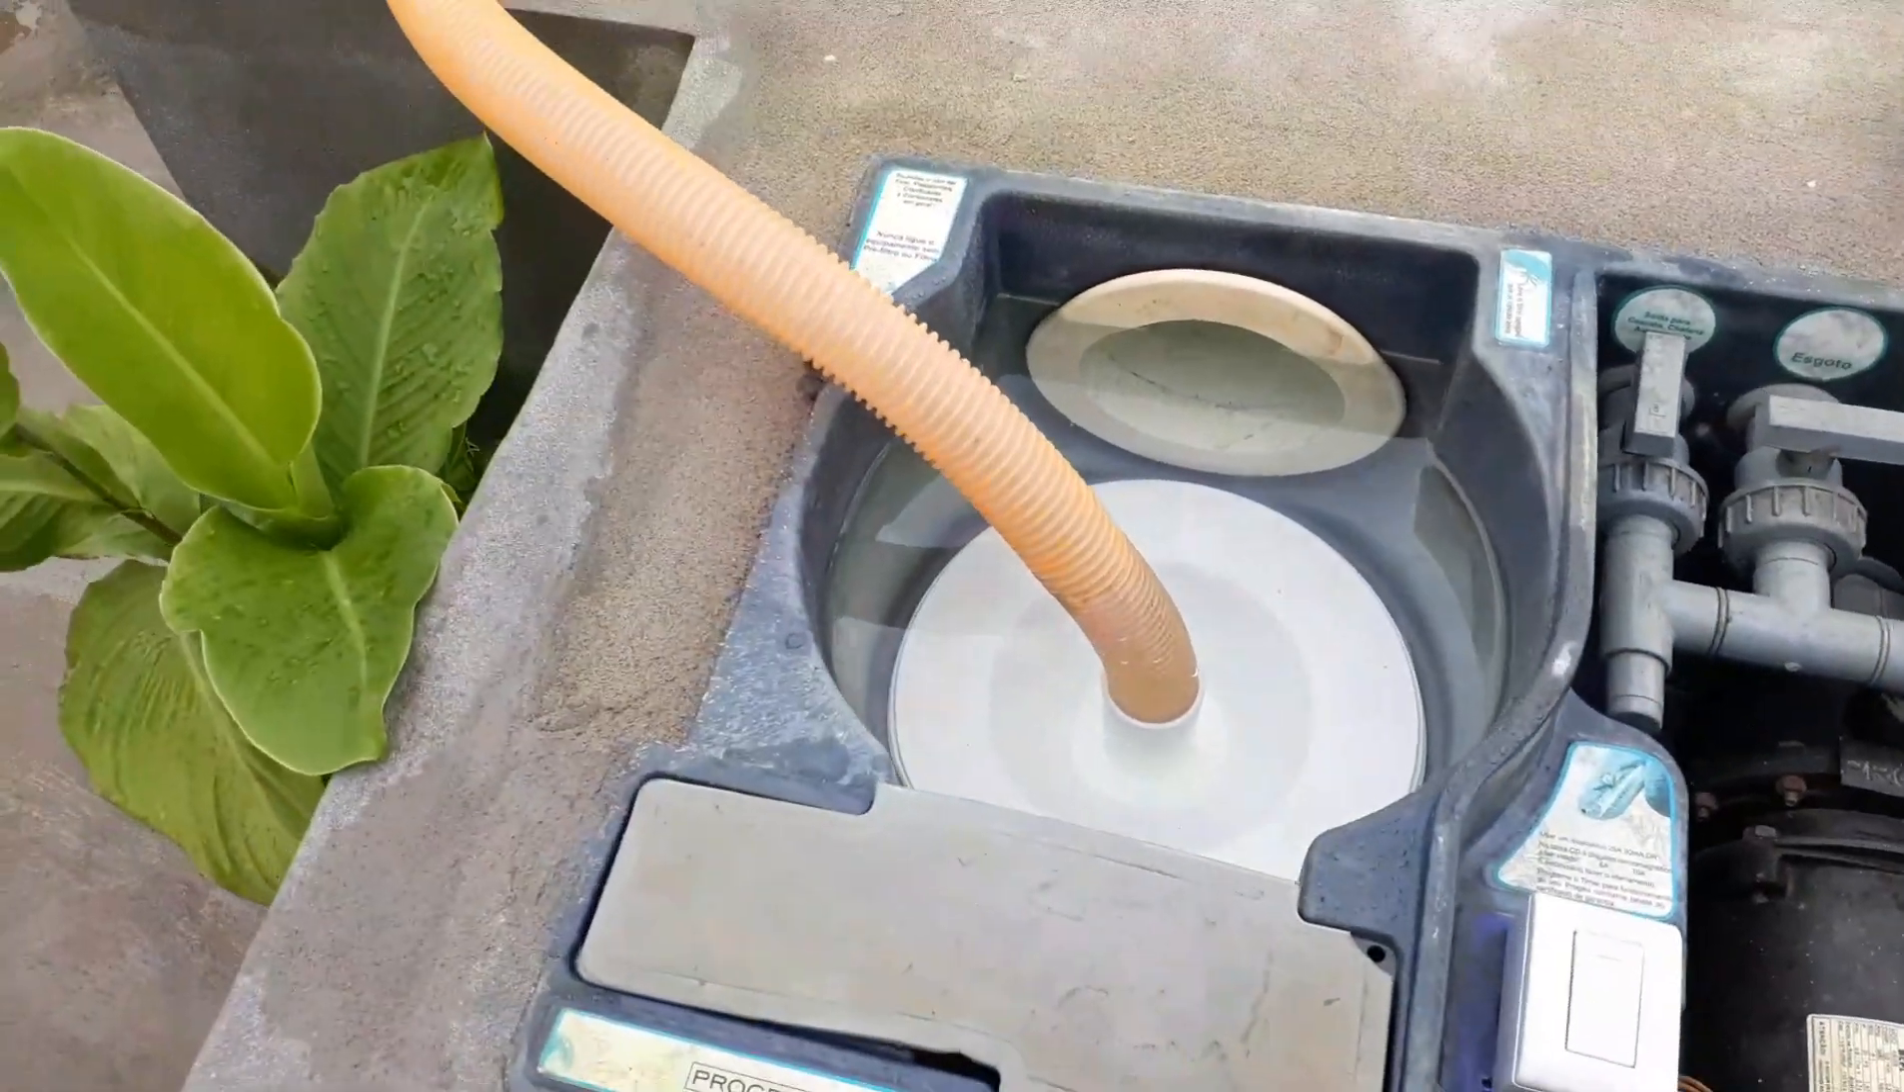Eu já coloquei aqui. O cano de aspiração.